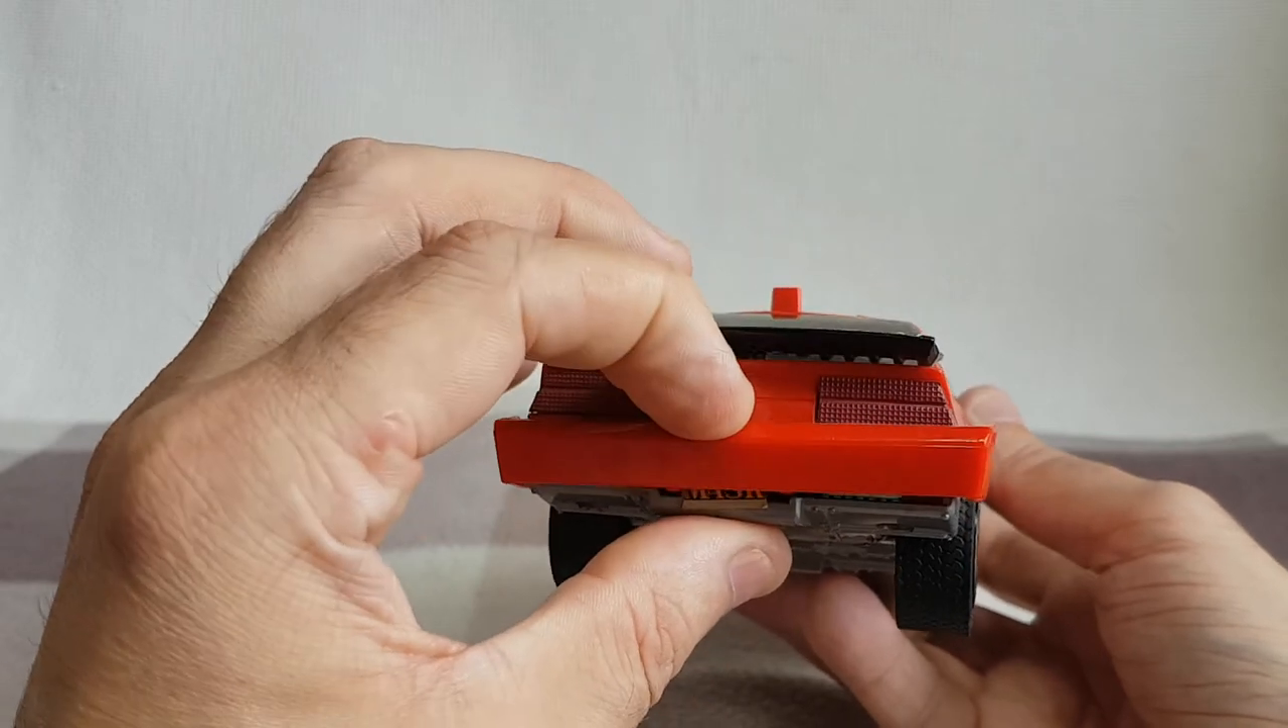The back bumper on mine, for some reason, doesn't sit down properly. It's supposed to cover that mask logo at the back, but mine doesn't.